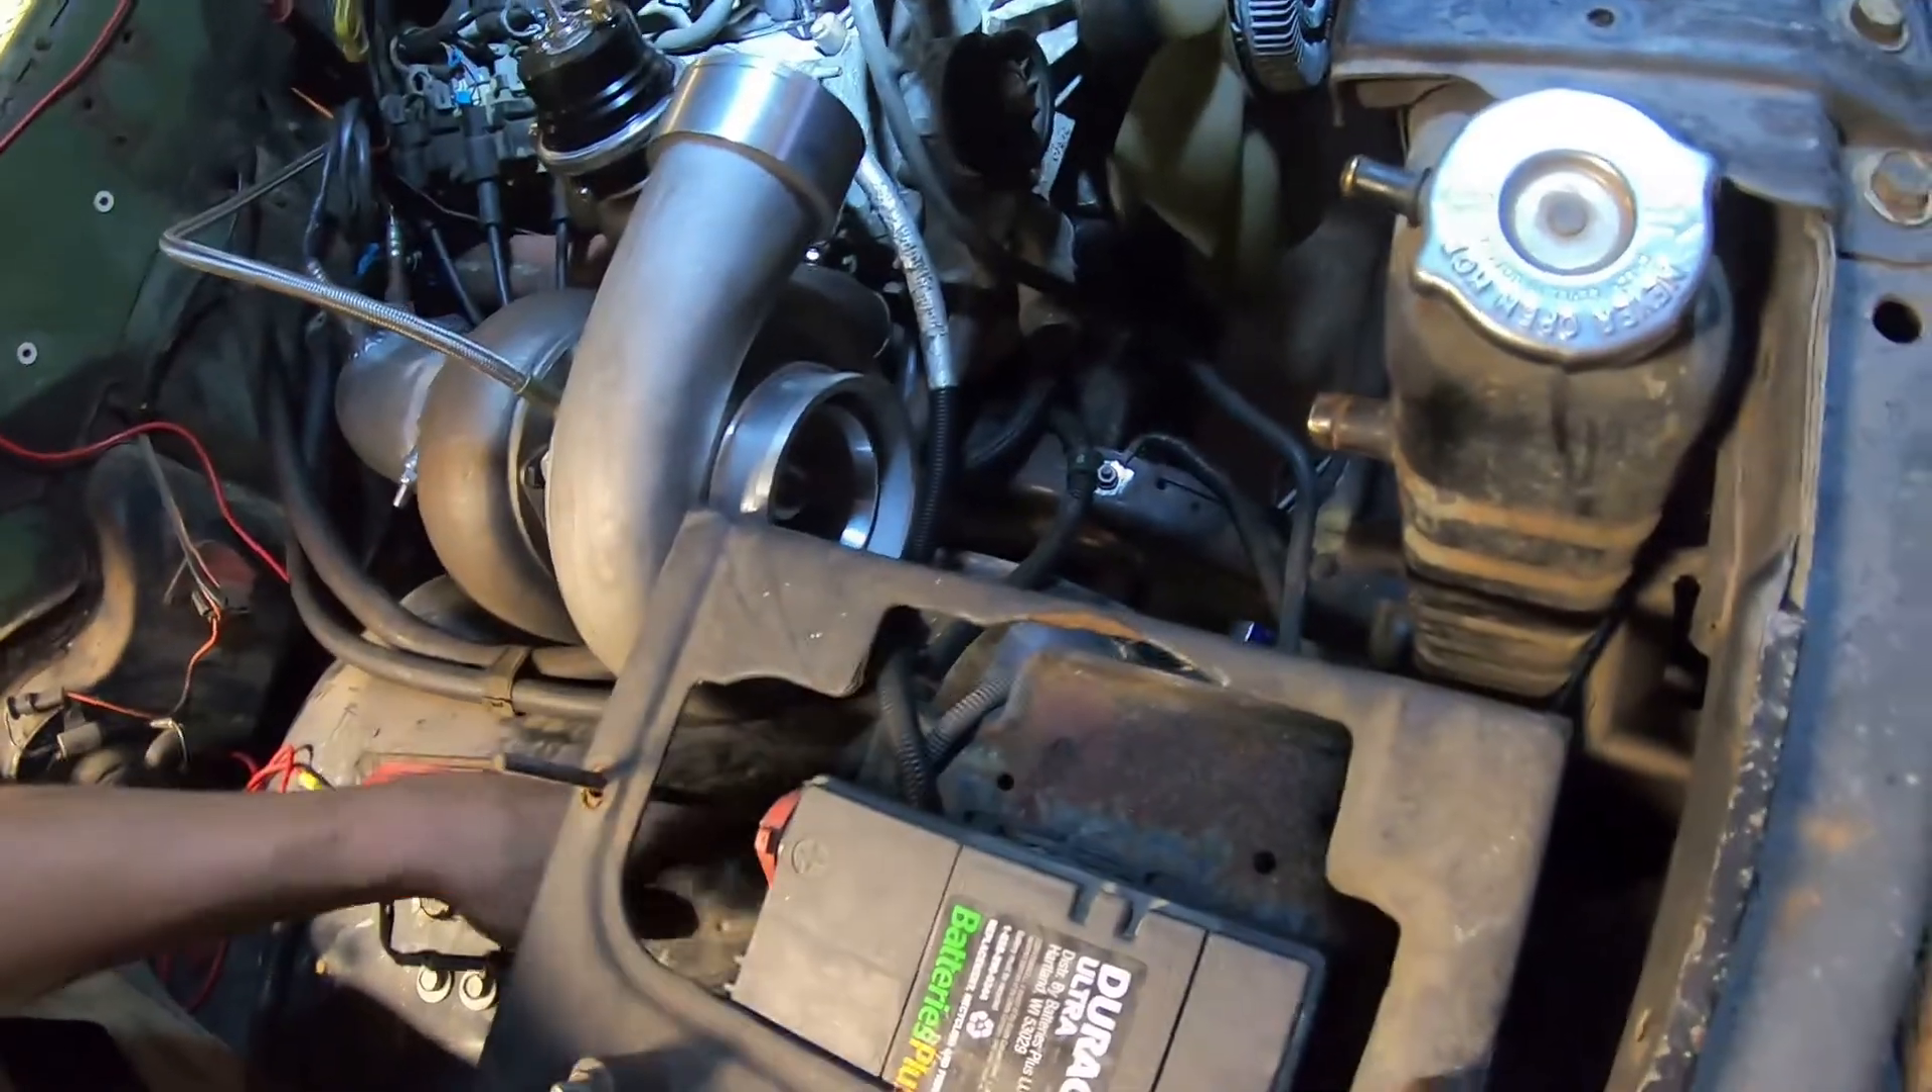So we have the whole front back on and assembled. I've got the battery in place.